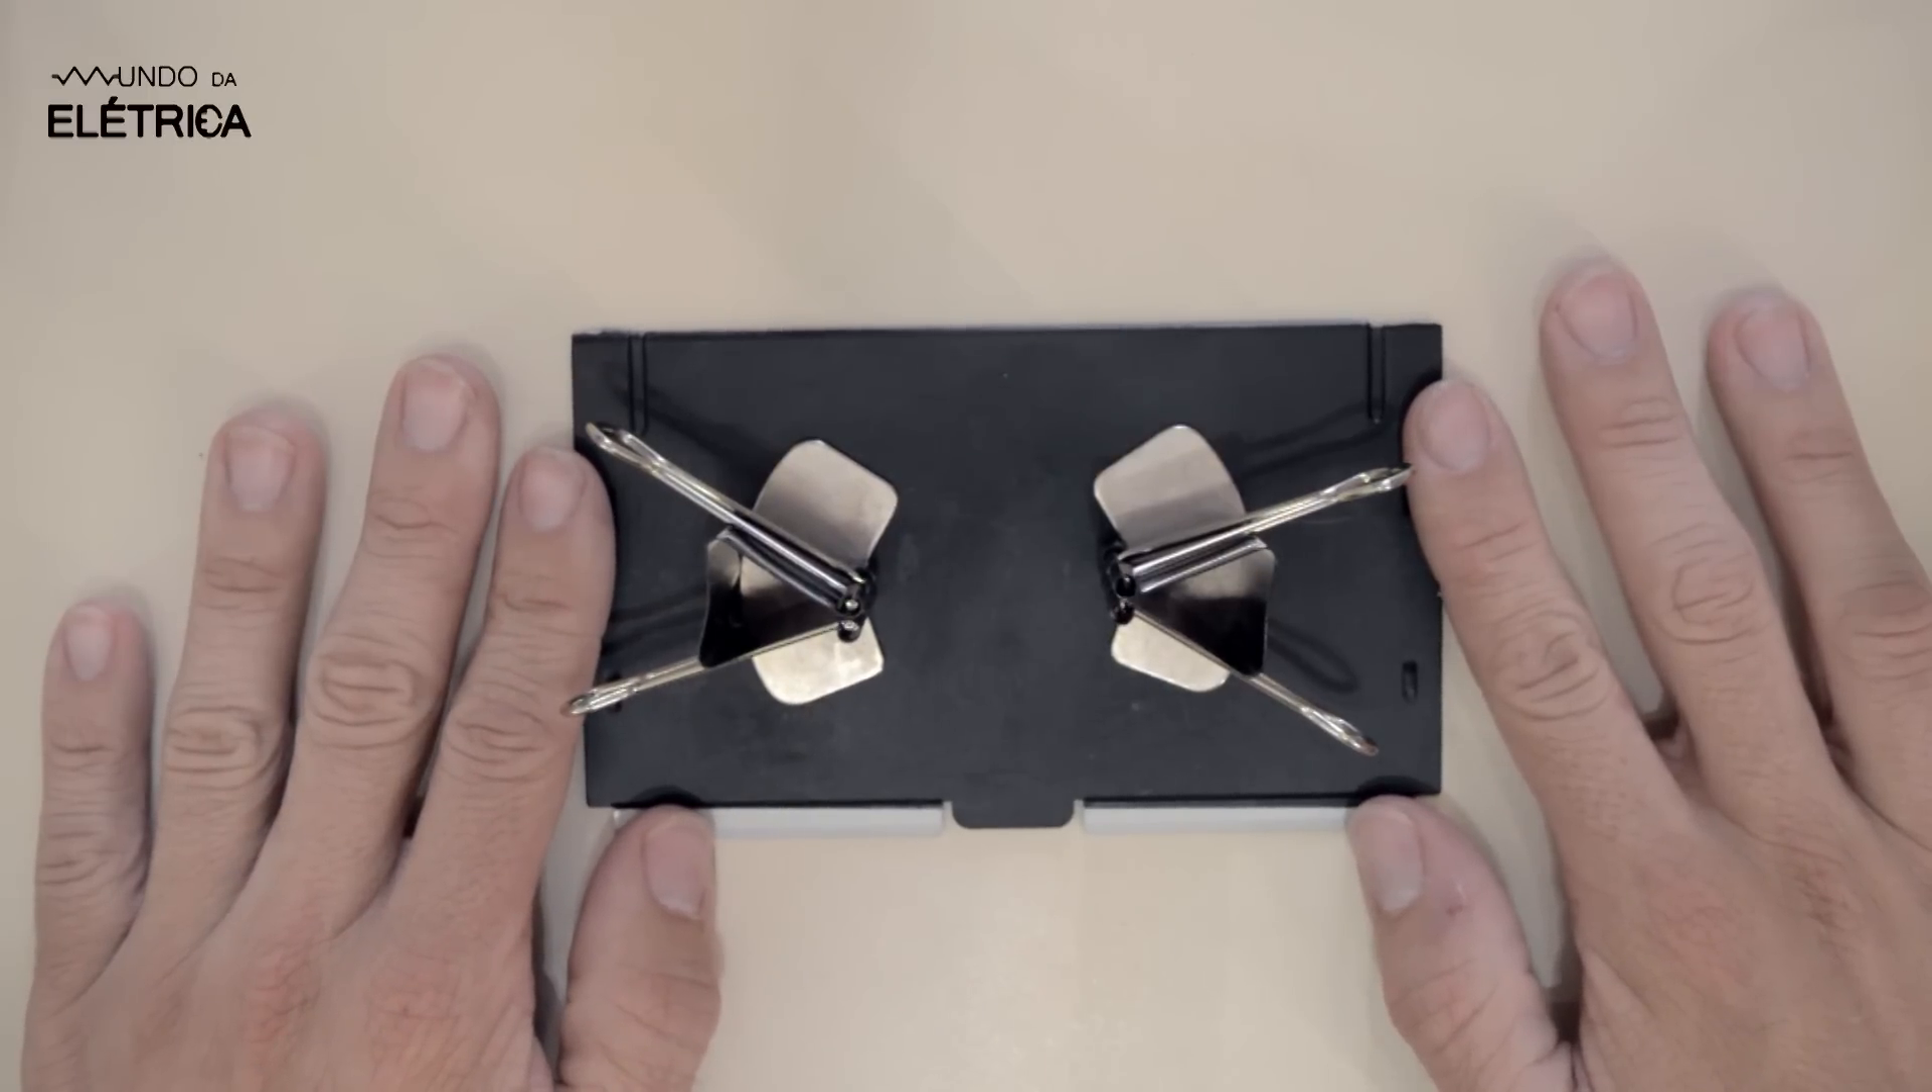Então está aqui montado o nosso suporte.